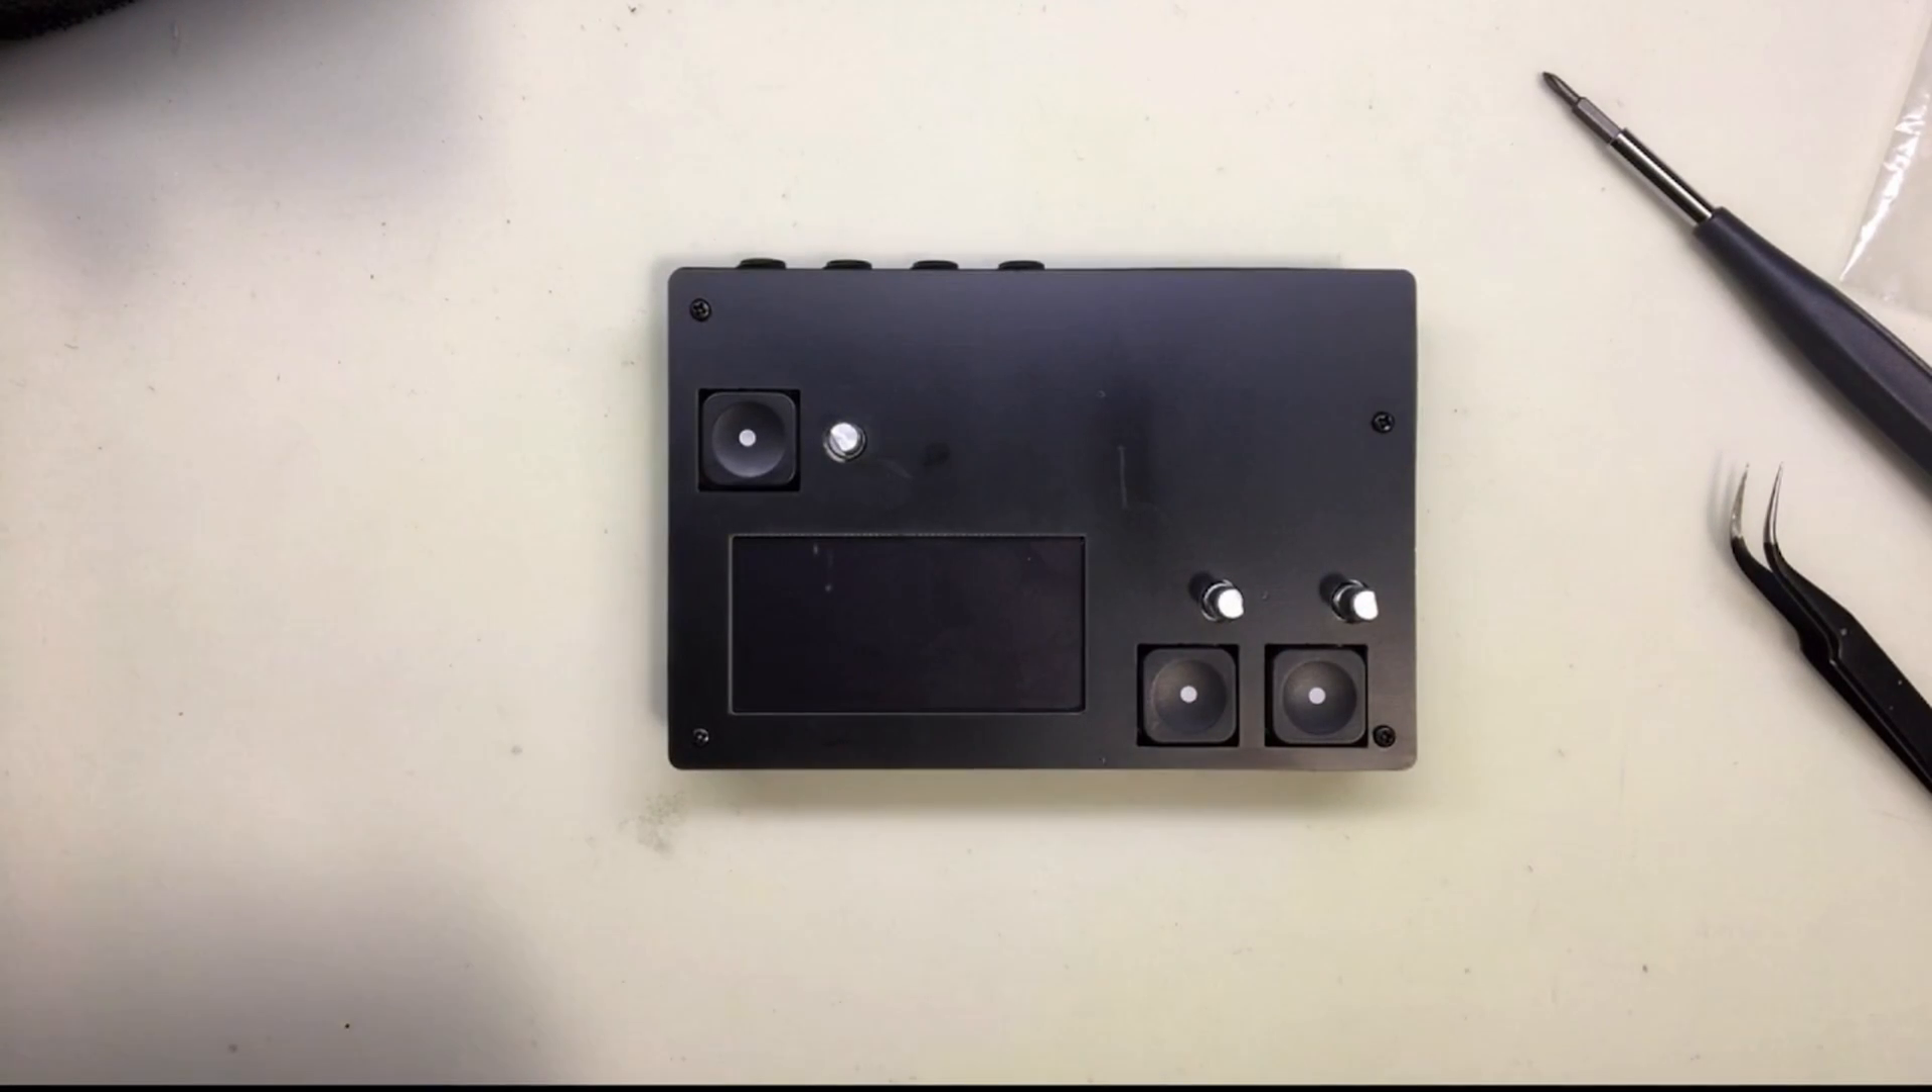But I think that looks pretty okay. So, that's the case. Assembled. Ready to go.